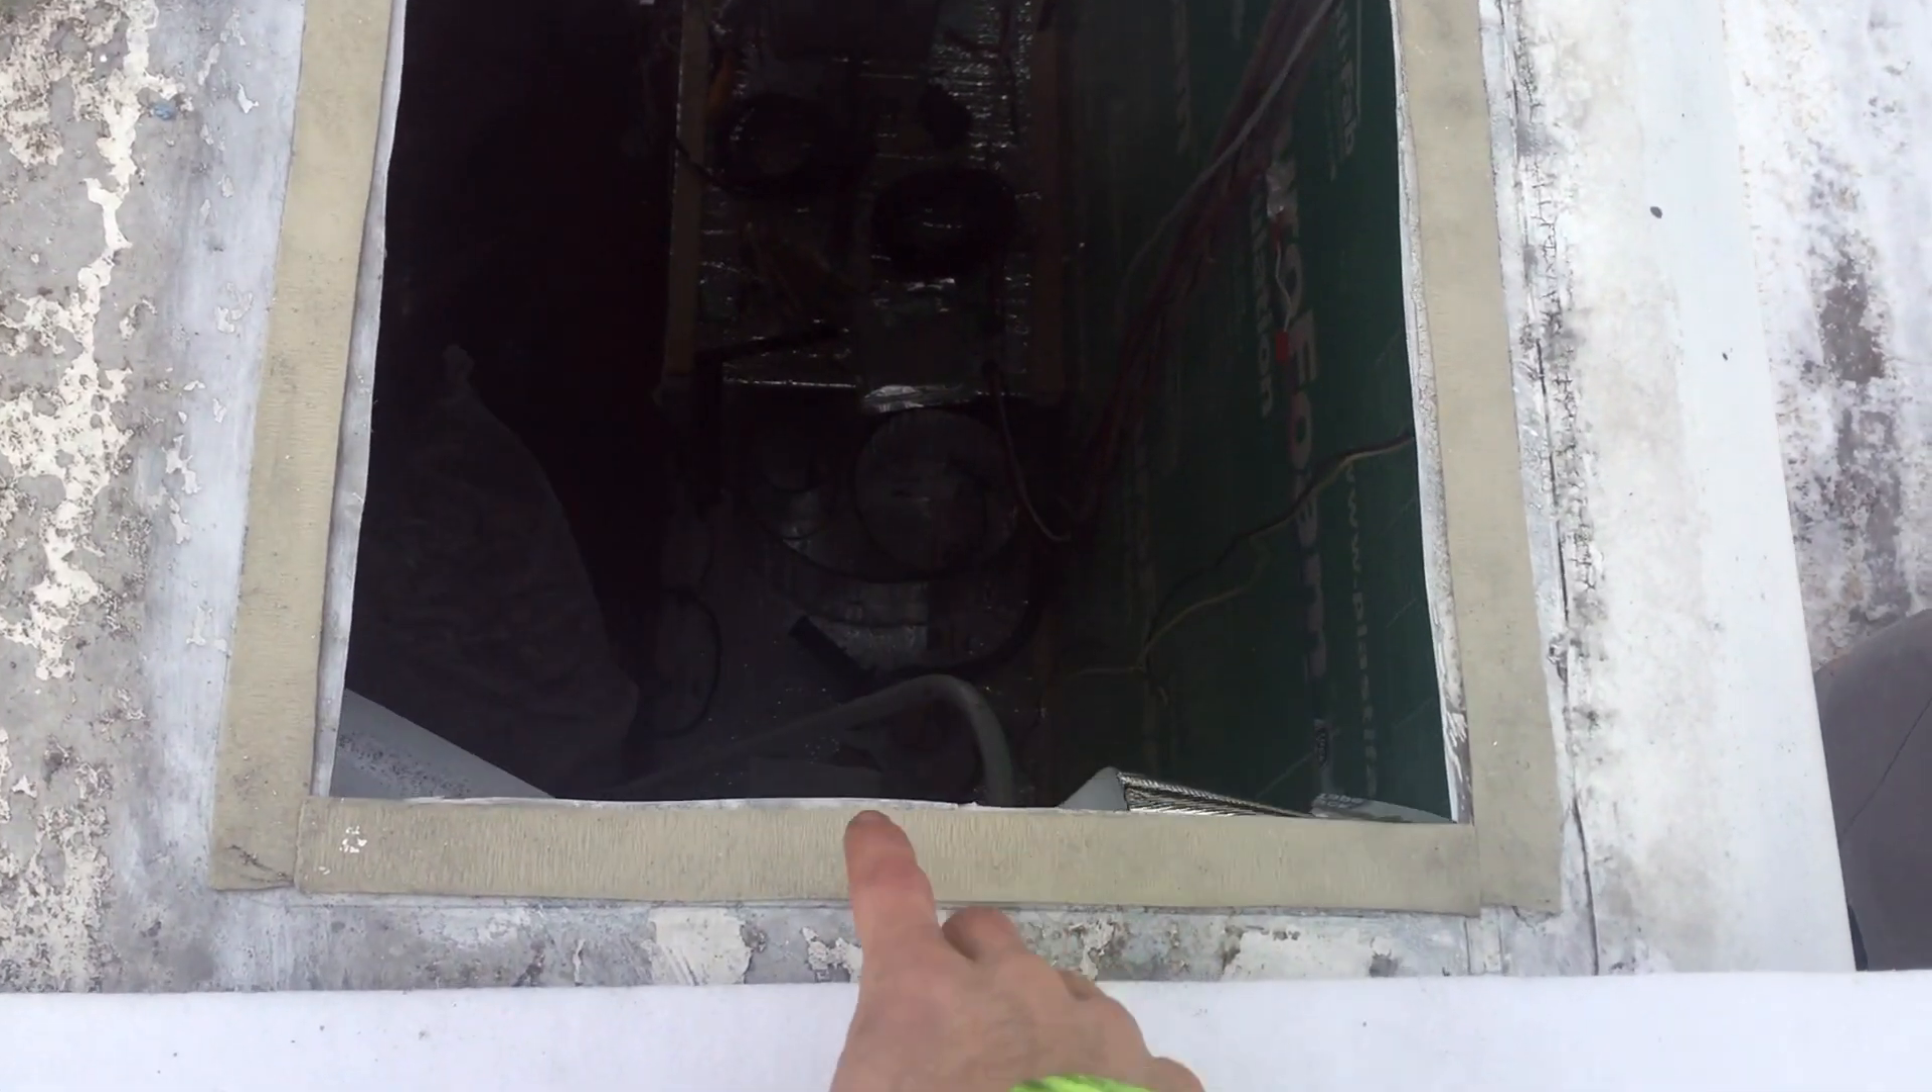This is how much tape I've got going on here. It's just one layer of putty tape.